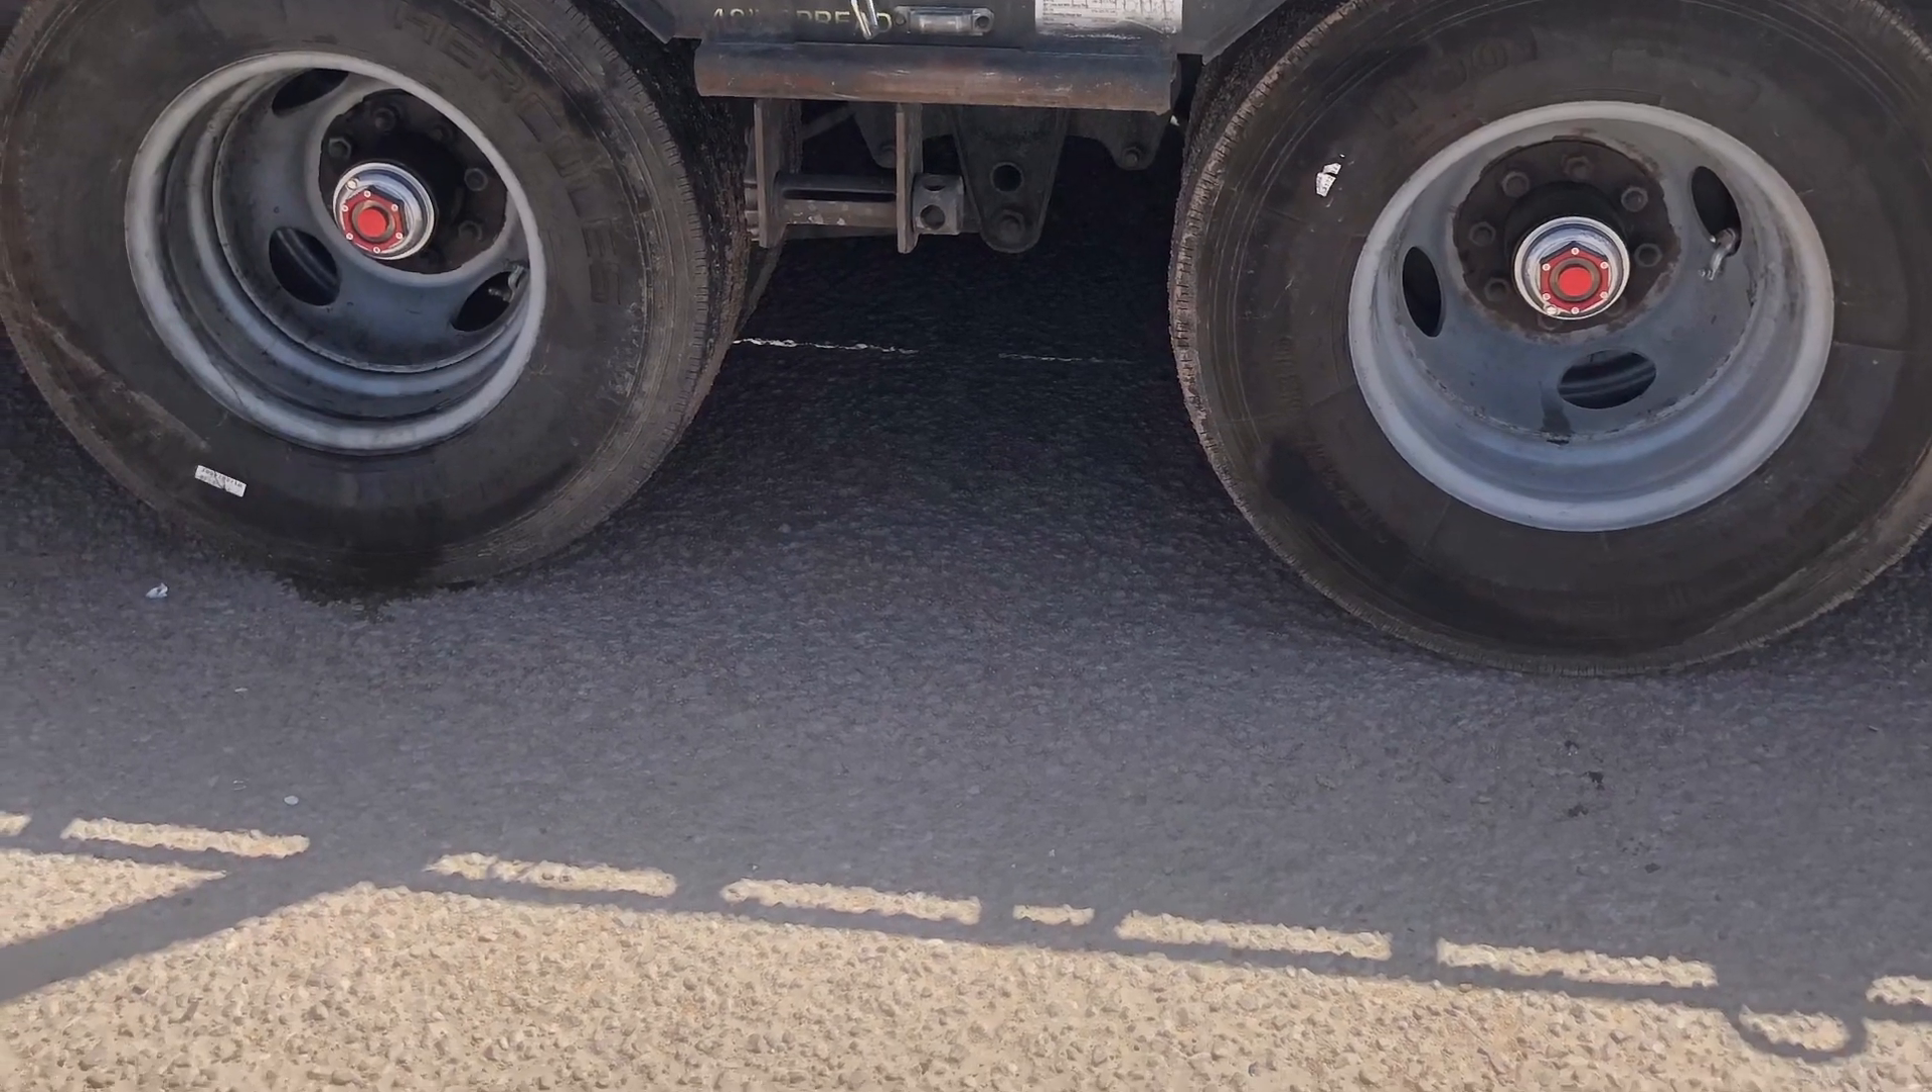Okay, this side is installed now. There's the new dust caps.